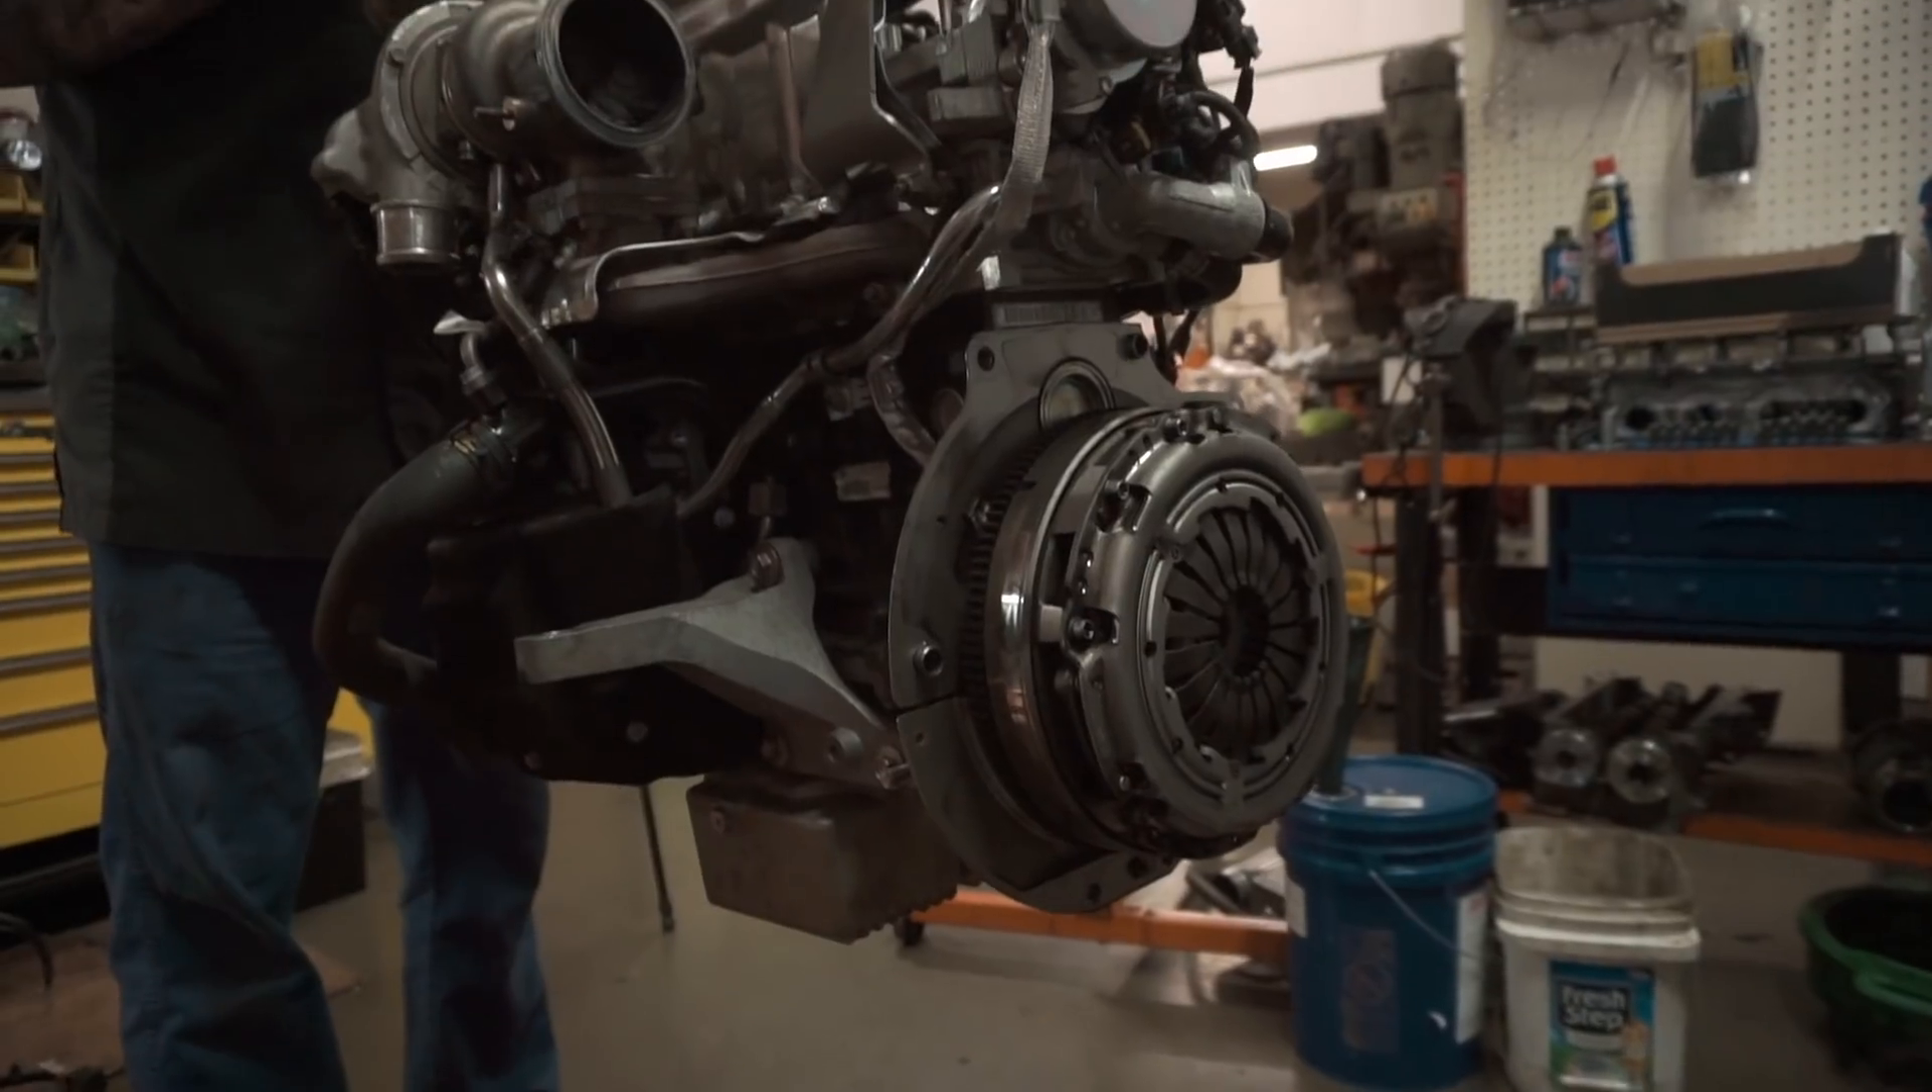All right, so the engines officially out of the car hey John, how do you feel?